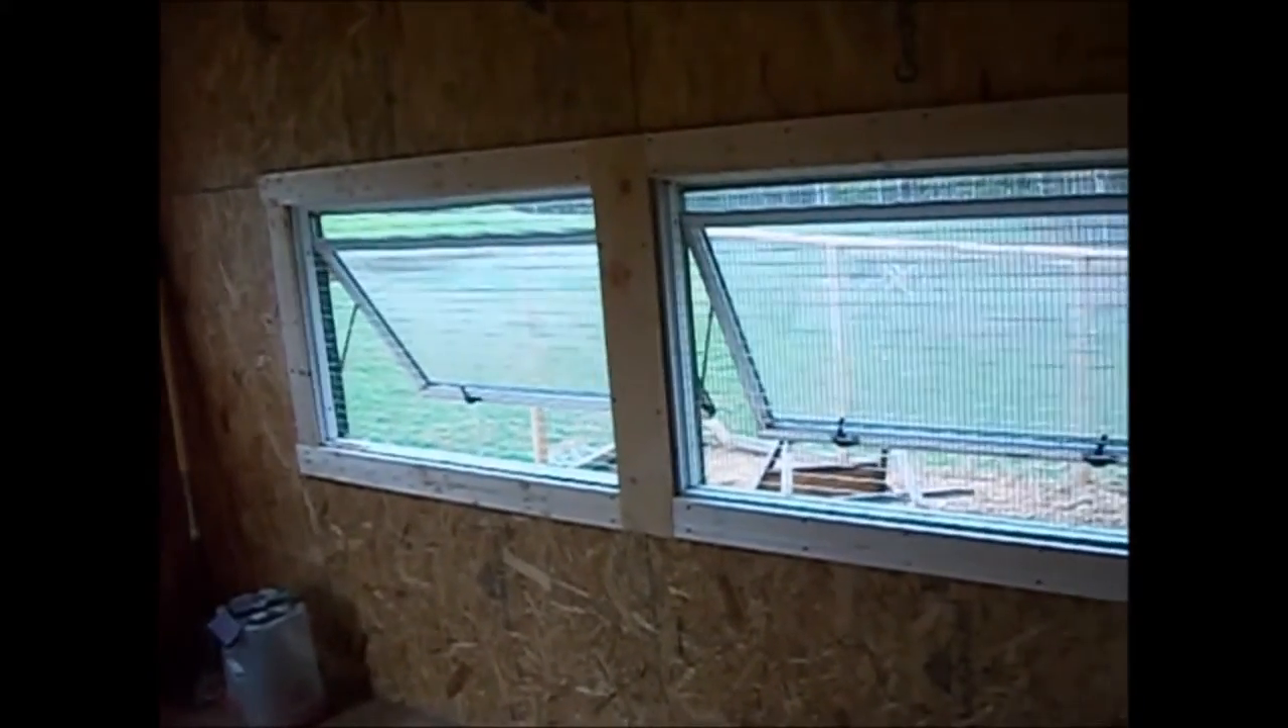Well as you can see we got the molding up on the inside of the double windows and they're all wired up that one's all wired up and molded and we're just about ready for paint.